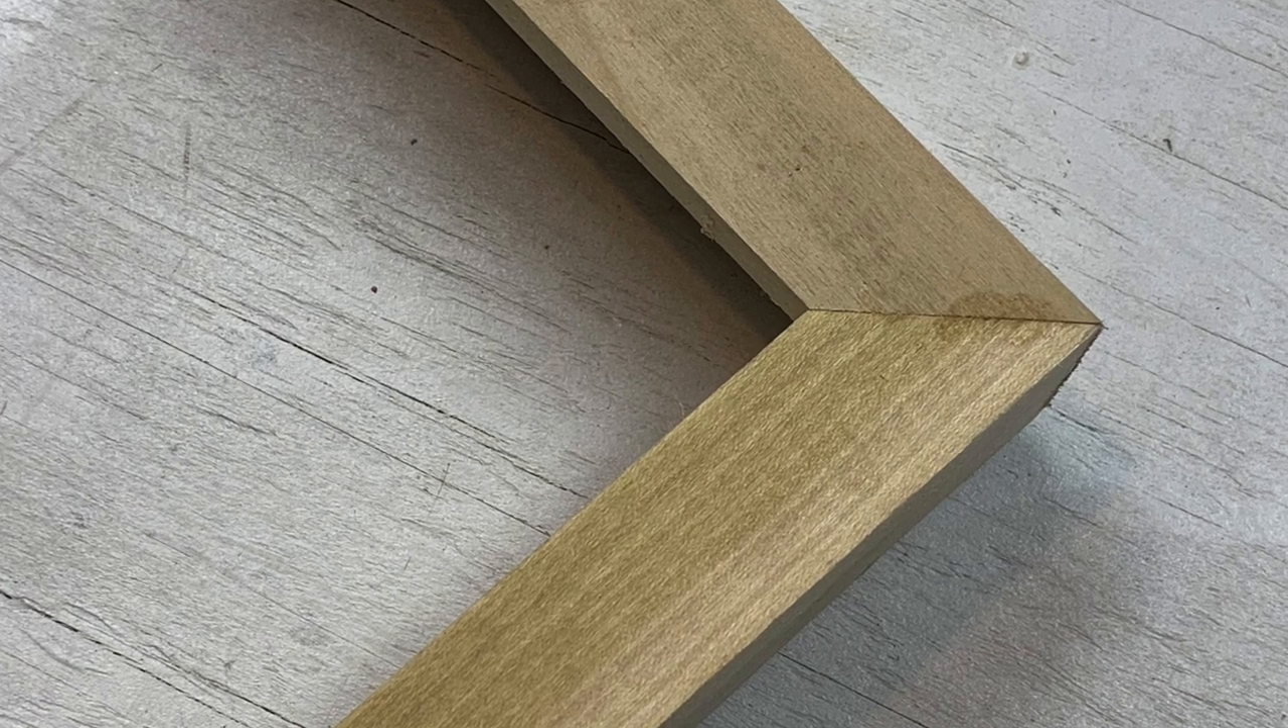So this is our closed corner as it's called. Or joined corner.